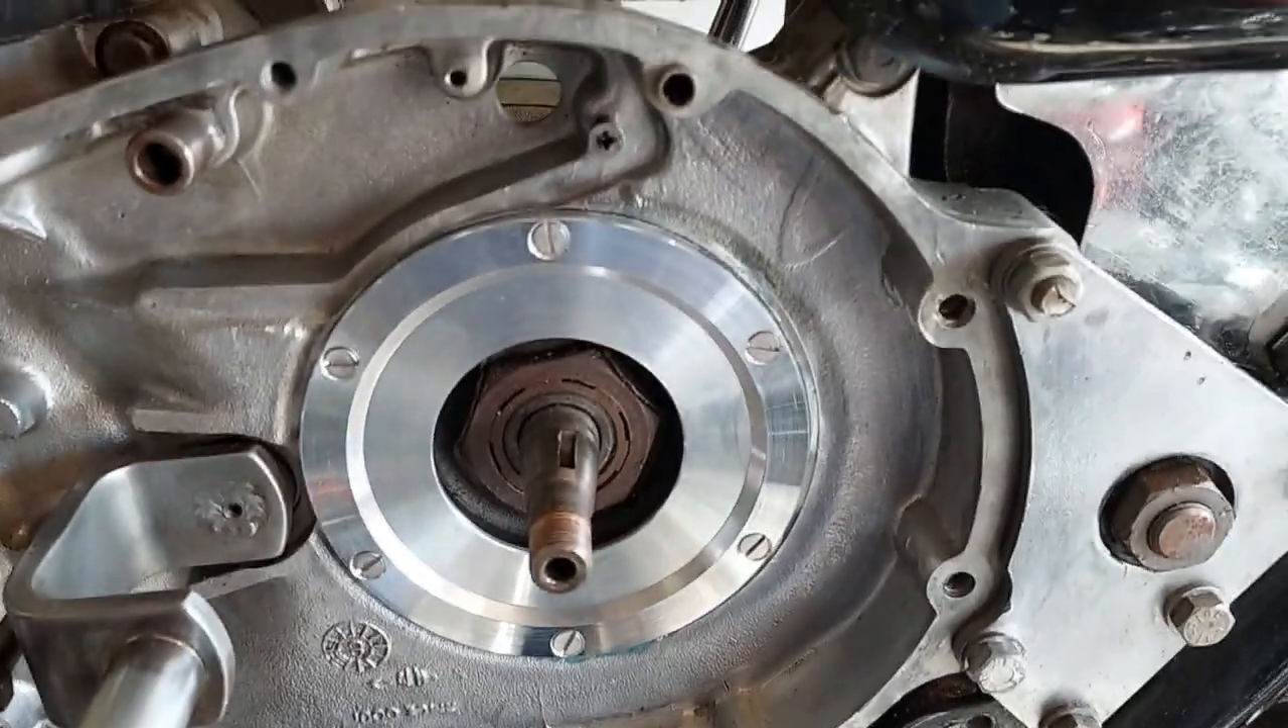That's the new, nice new shiny plate on. And all the screws are in and tightened down.